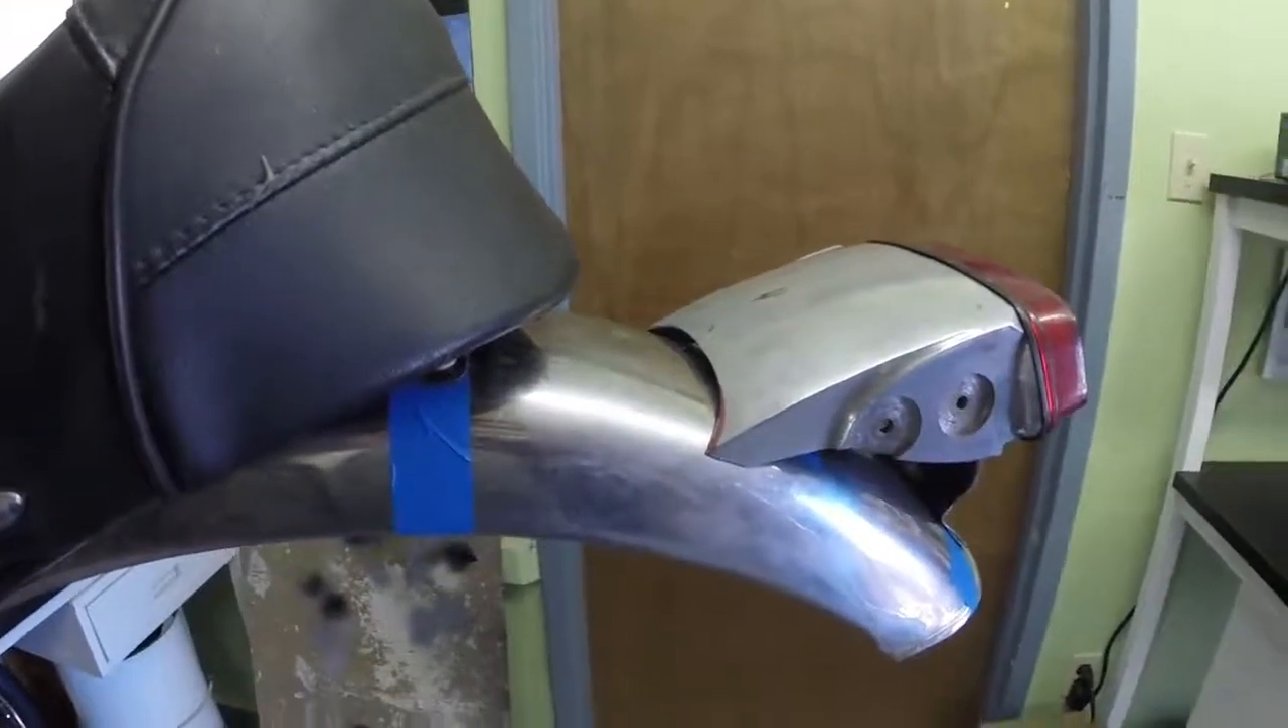Because this uh mudguards a different radius to the original um it doesn't fit properly at the back.